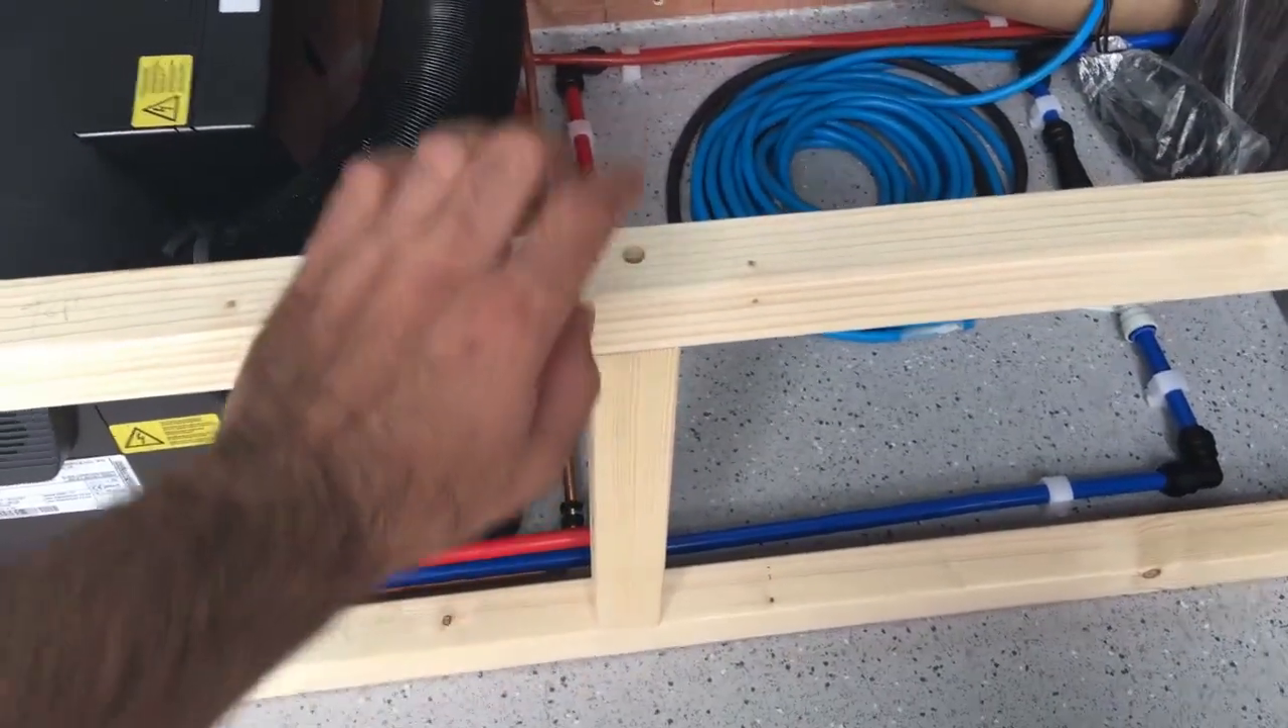So there's the first bit of framework for the front of the bench seat you can see i've got those vertical uprights the horizontal member resting on the top of those so that's going to be really strong.